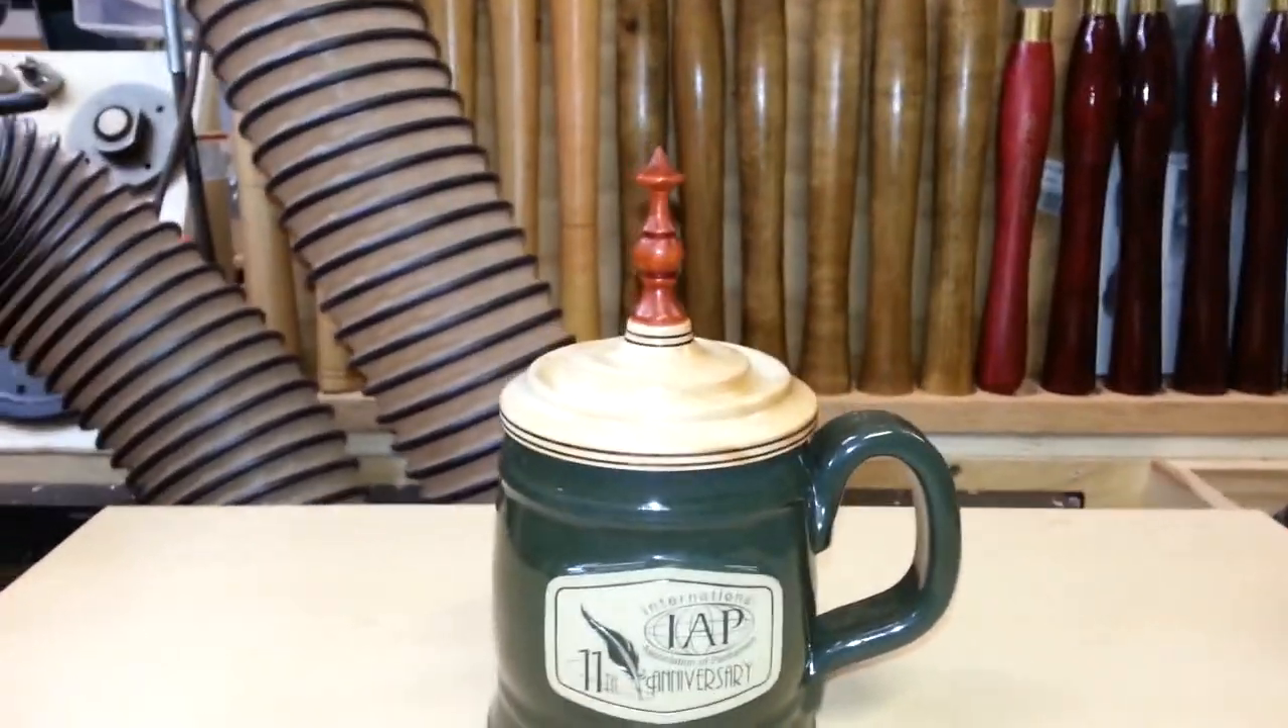The finial just sits right on top of the lid like that. And I will just now epoxy that in place.